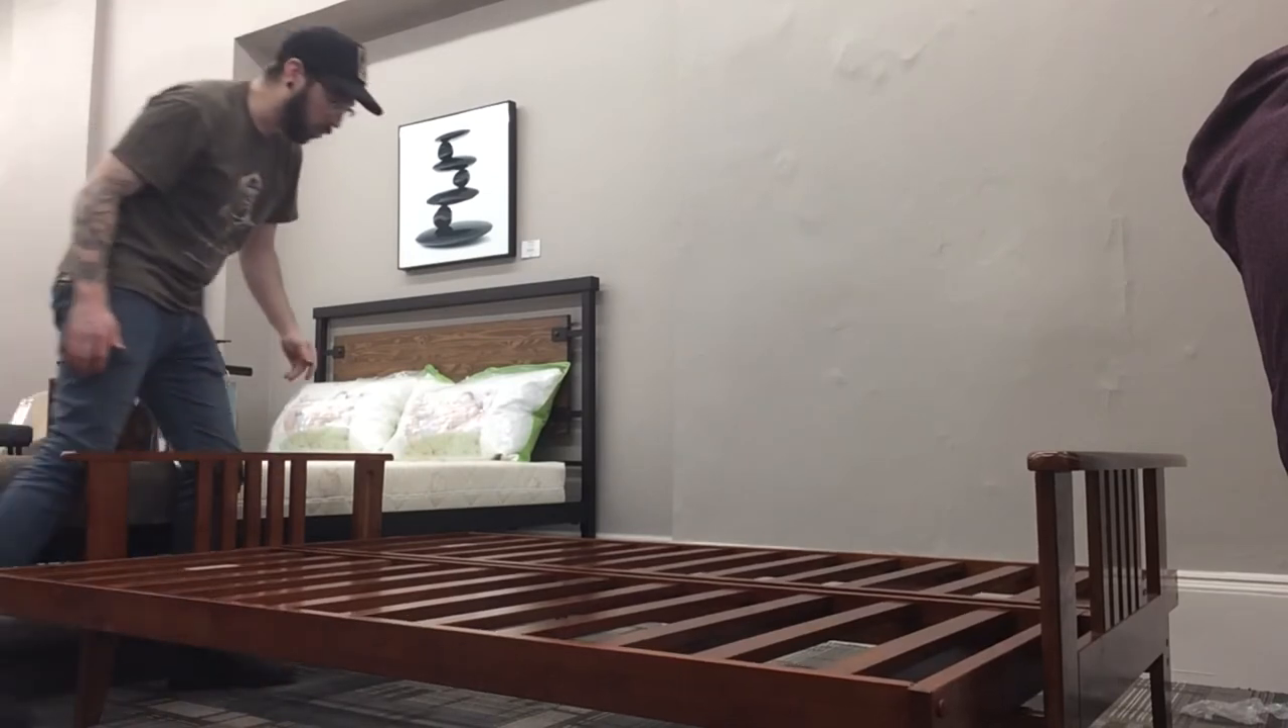We've got our frame all put together.